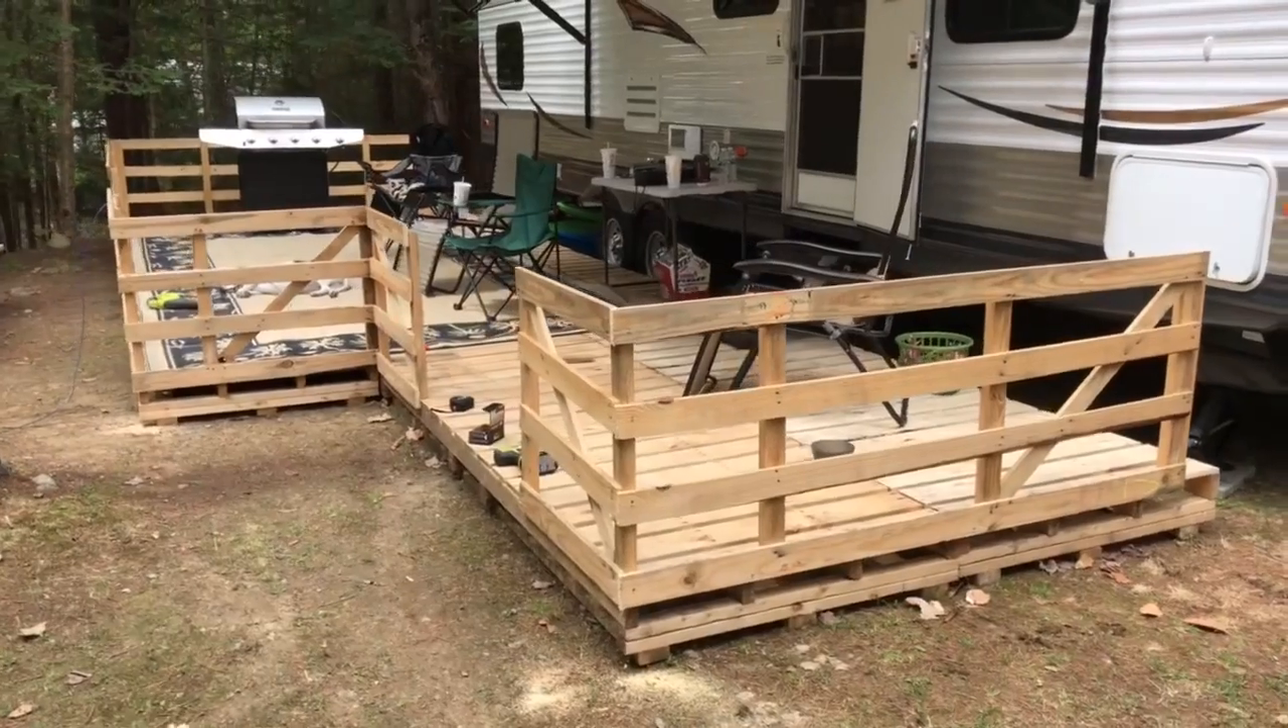Alright so I put the last of my railings up and this is a free deck I got this it's all pallets and they're actually crates got all the sides off the crates and went together real fast.